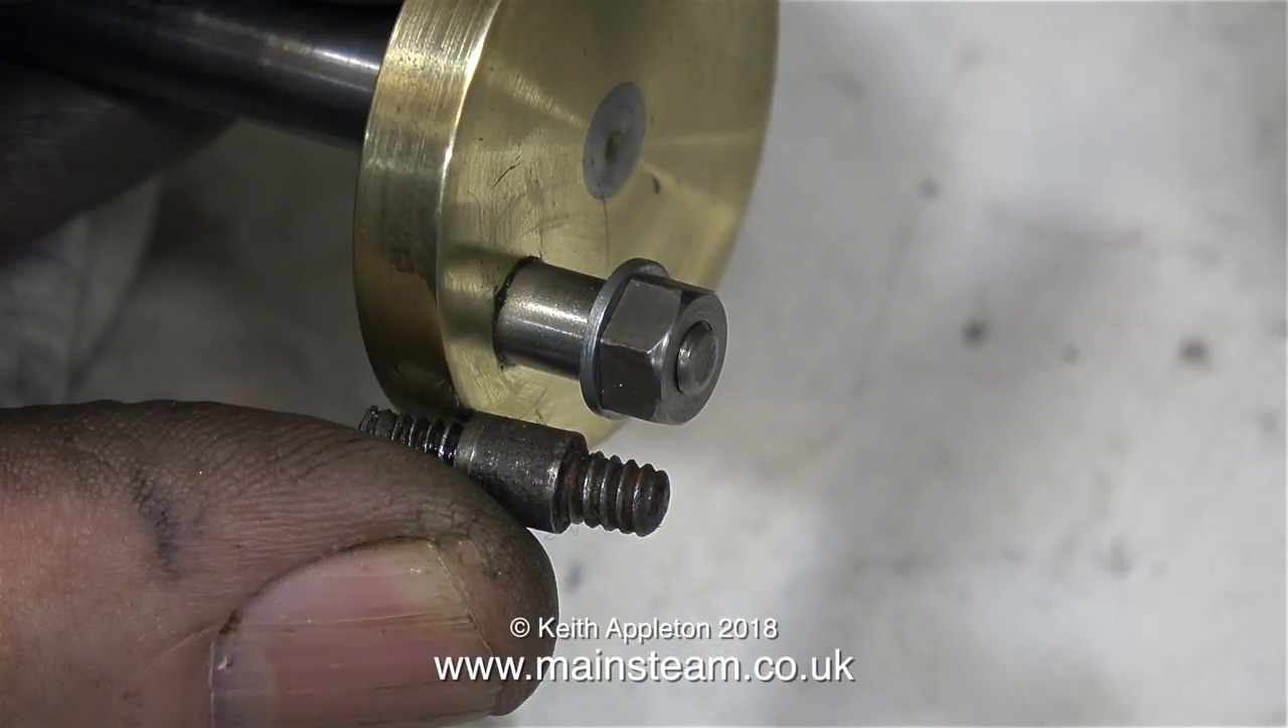Here's a comparison between the old crank pin at the bottom, and the new one fitted into the crankweb, ready to receive the connecting rod that I'll be making shortly.